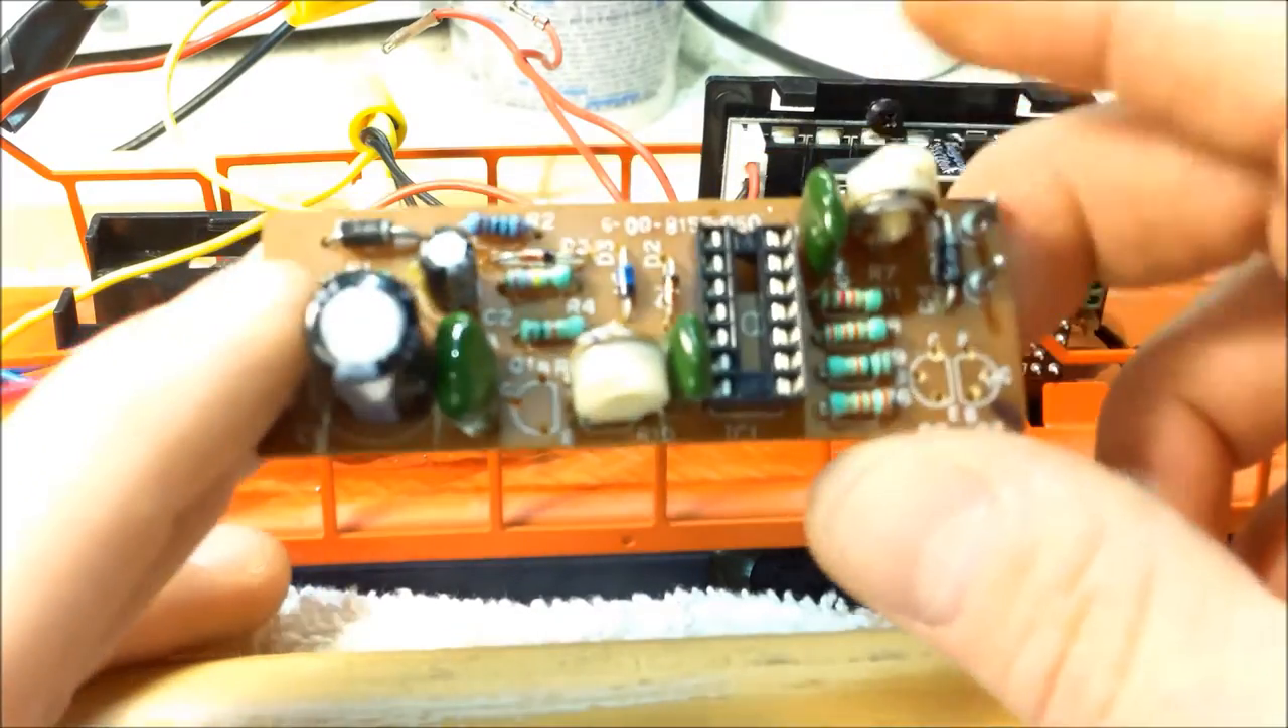I took the horn board which is right here this board off.